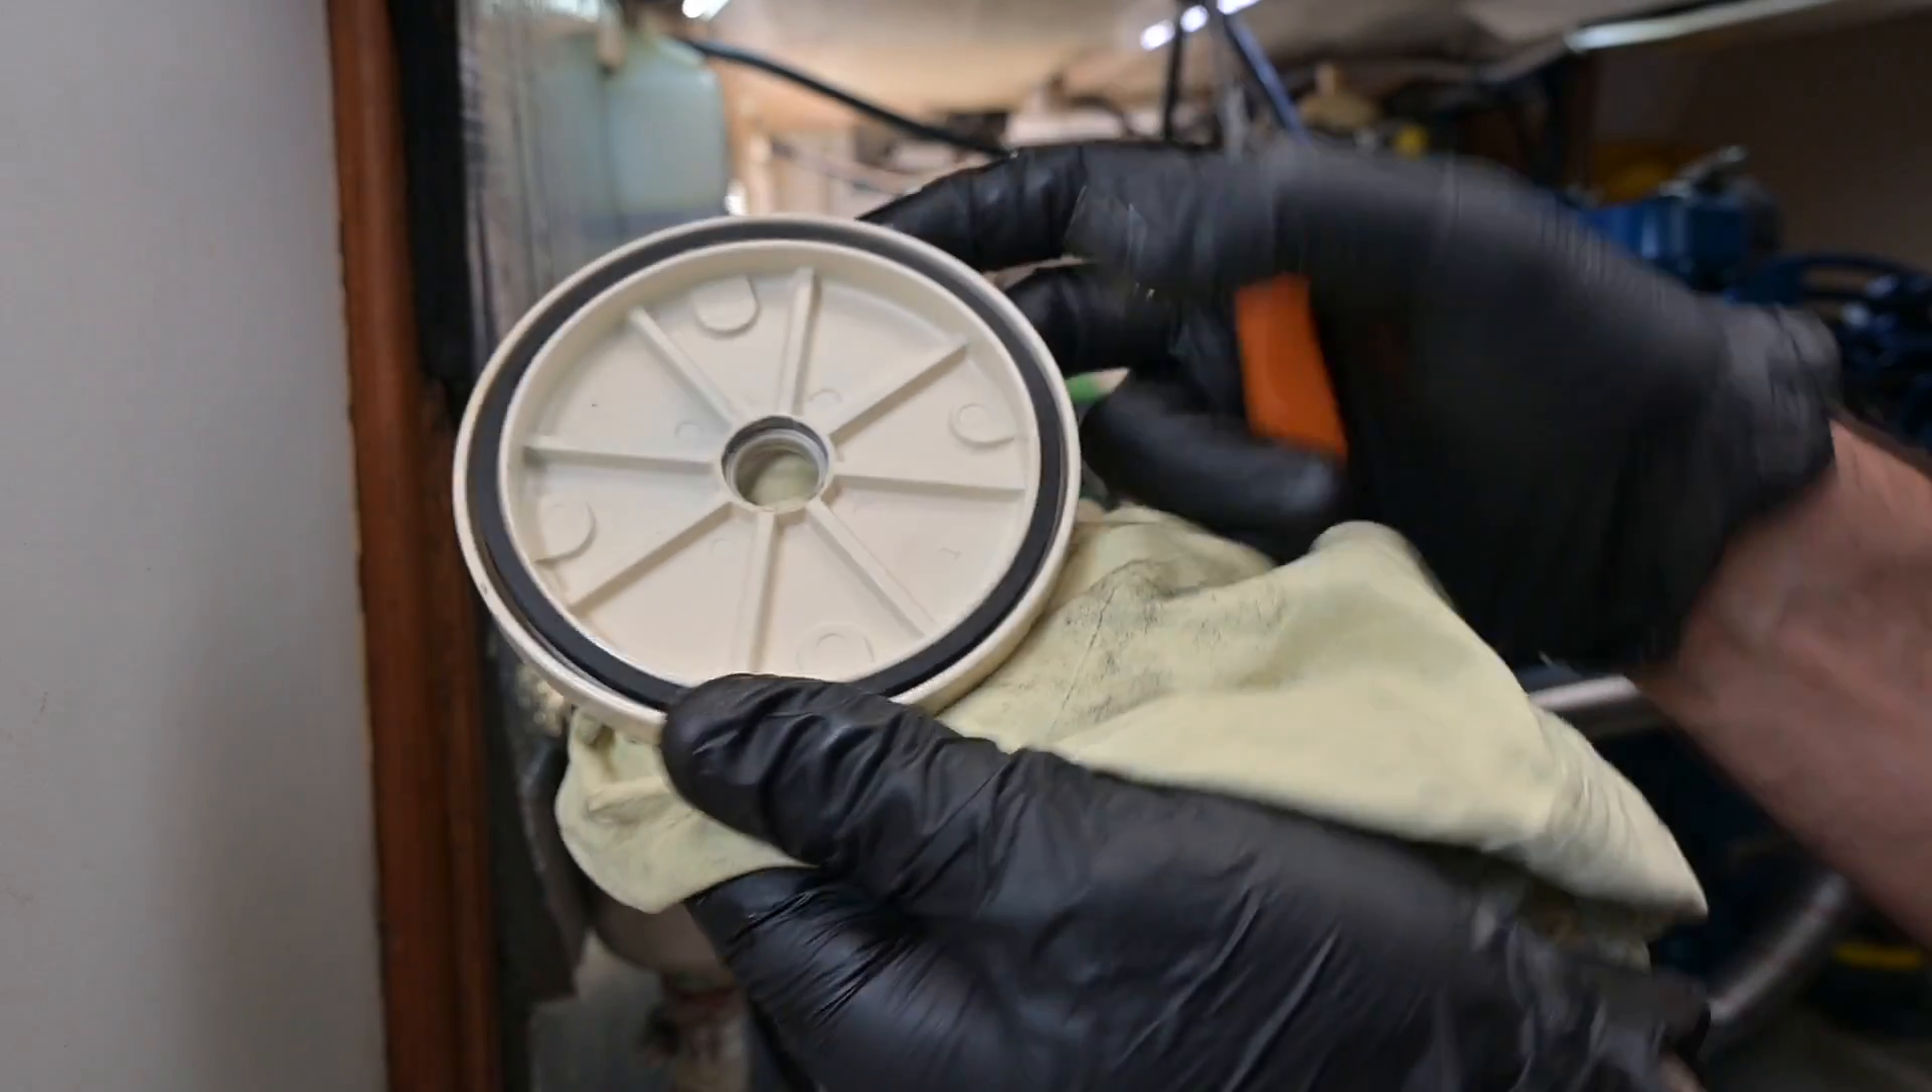So this kit comes with our new O-ring seal for the topper, which I've just pushed into place.